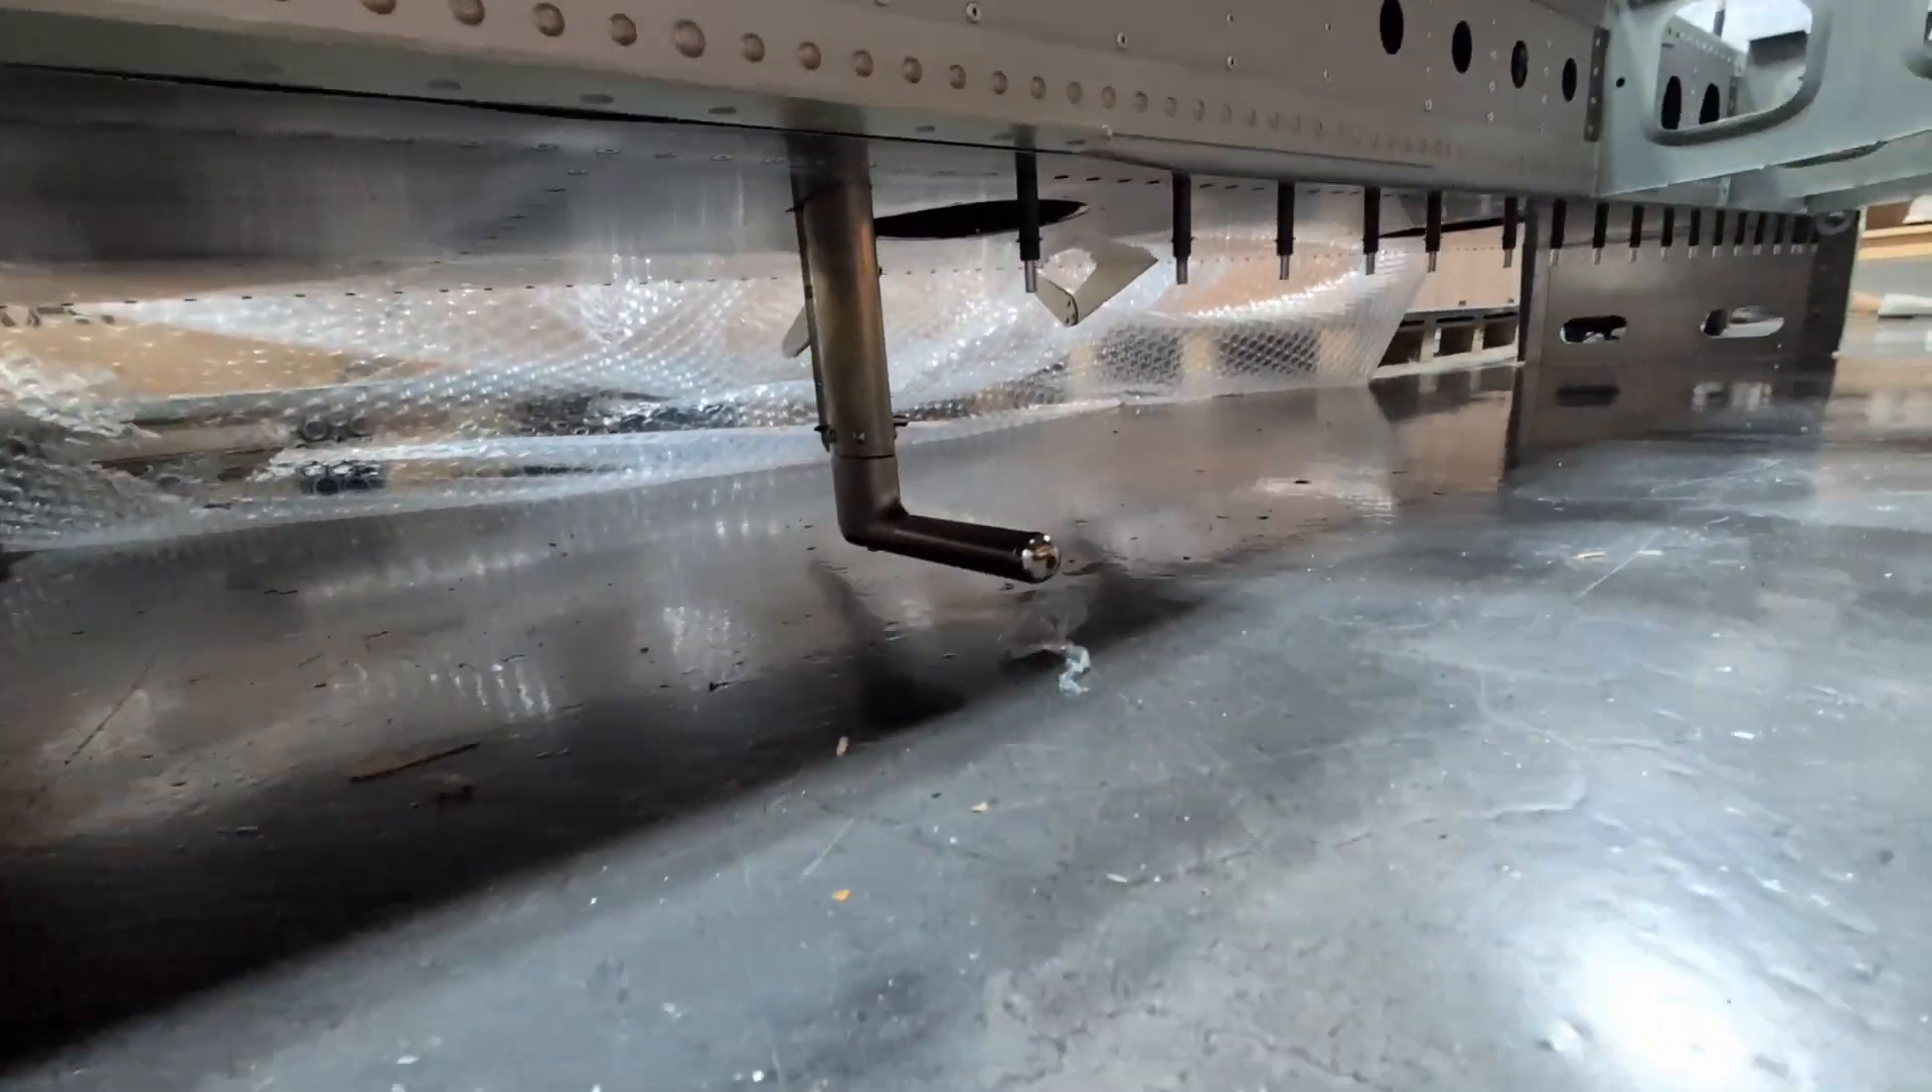So I'm not sure if you can see, I already have the pitot installed.